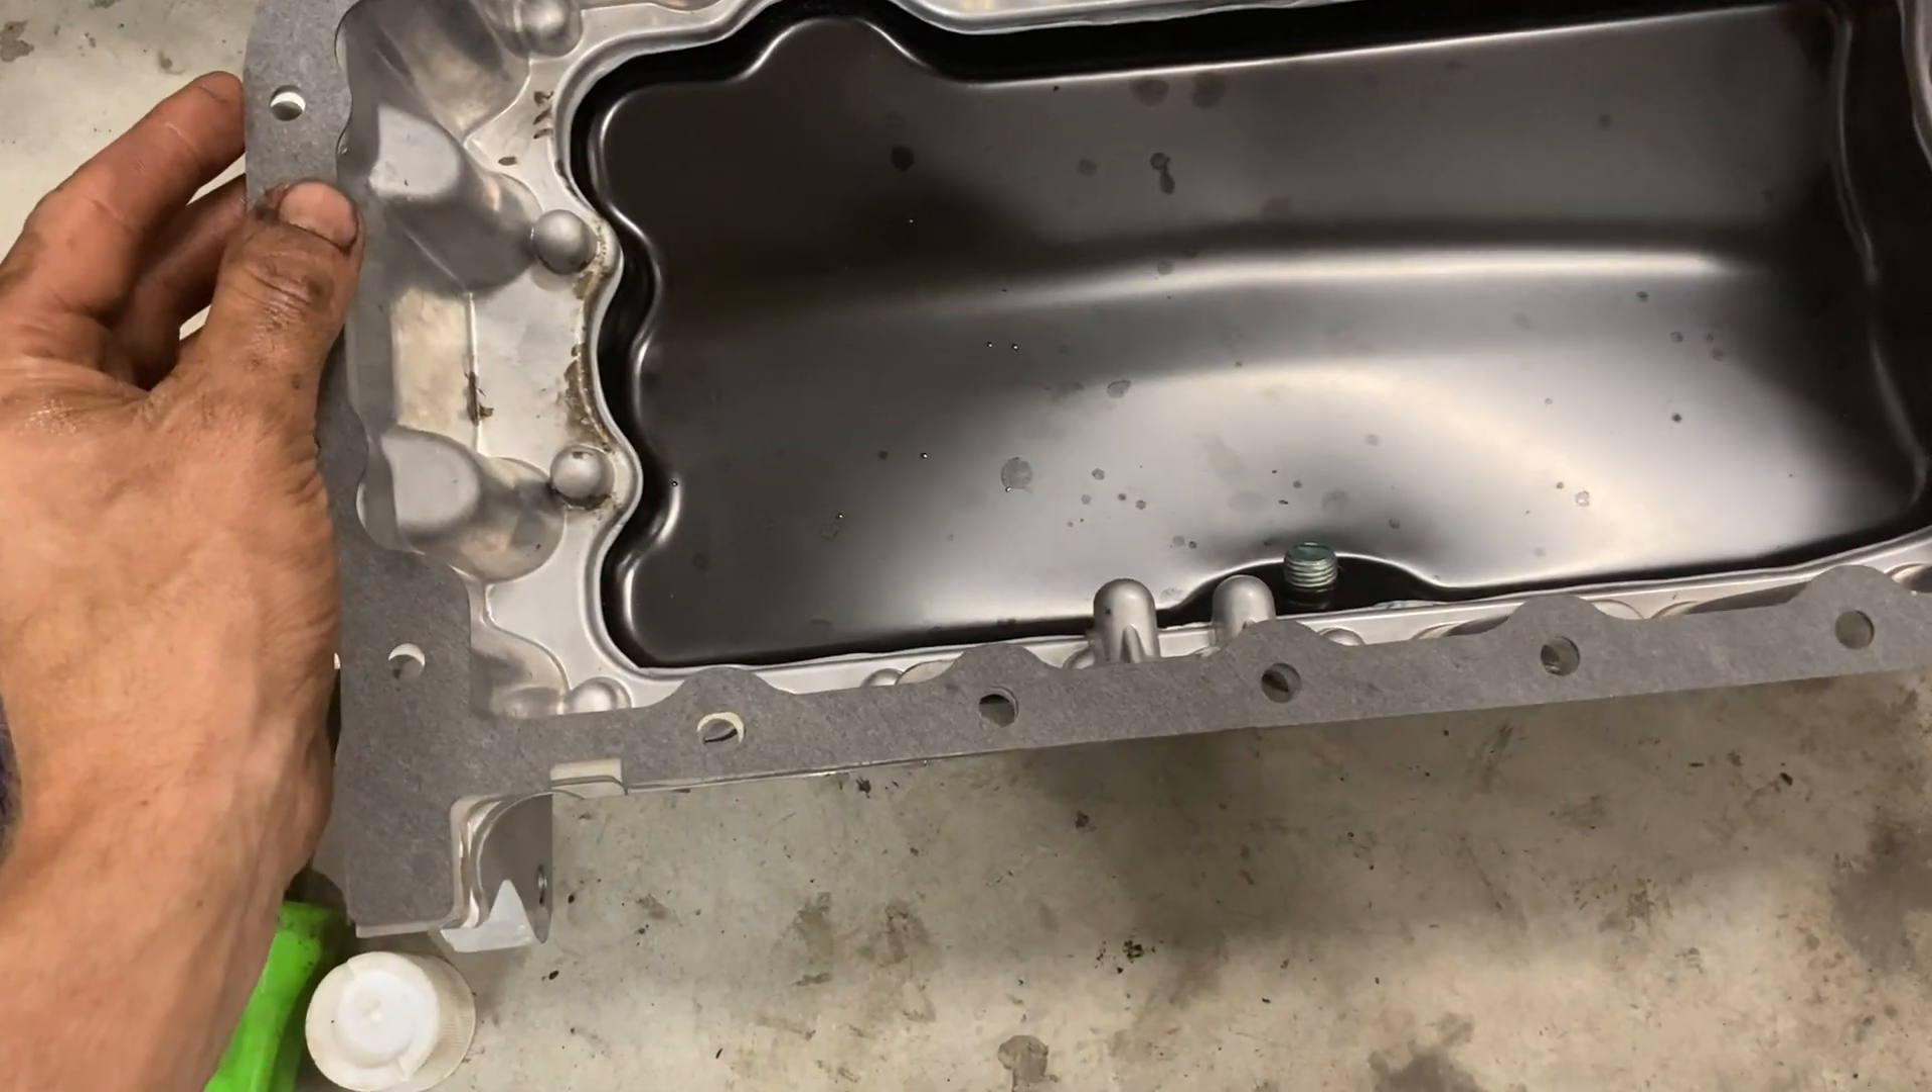So the gasket out of the aluminum pan kit is spot on pretty well.